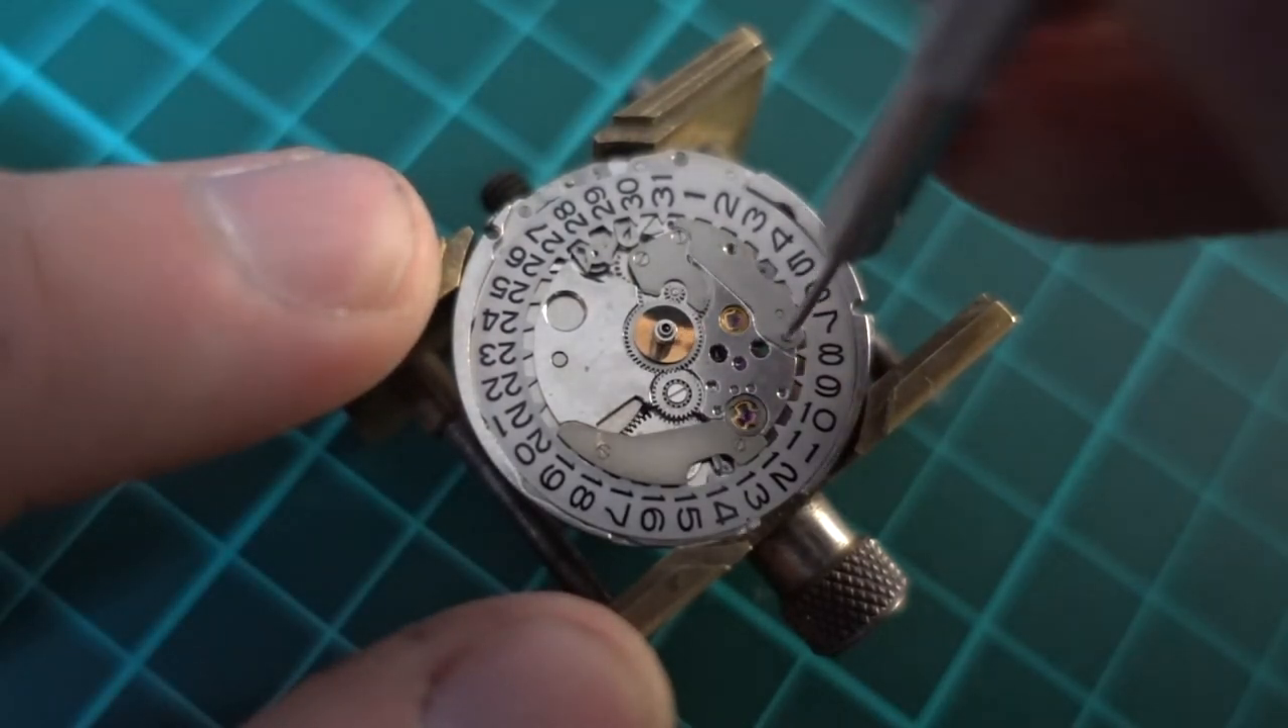Now I've already taken off the dial and hands which I didn't do on camera because it's quite fiddly and because of the good condition of the dial I didn't want to risk damaging it.